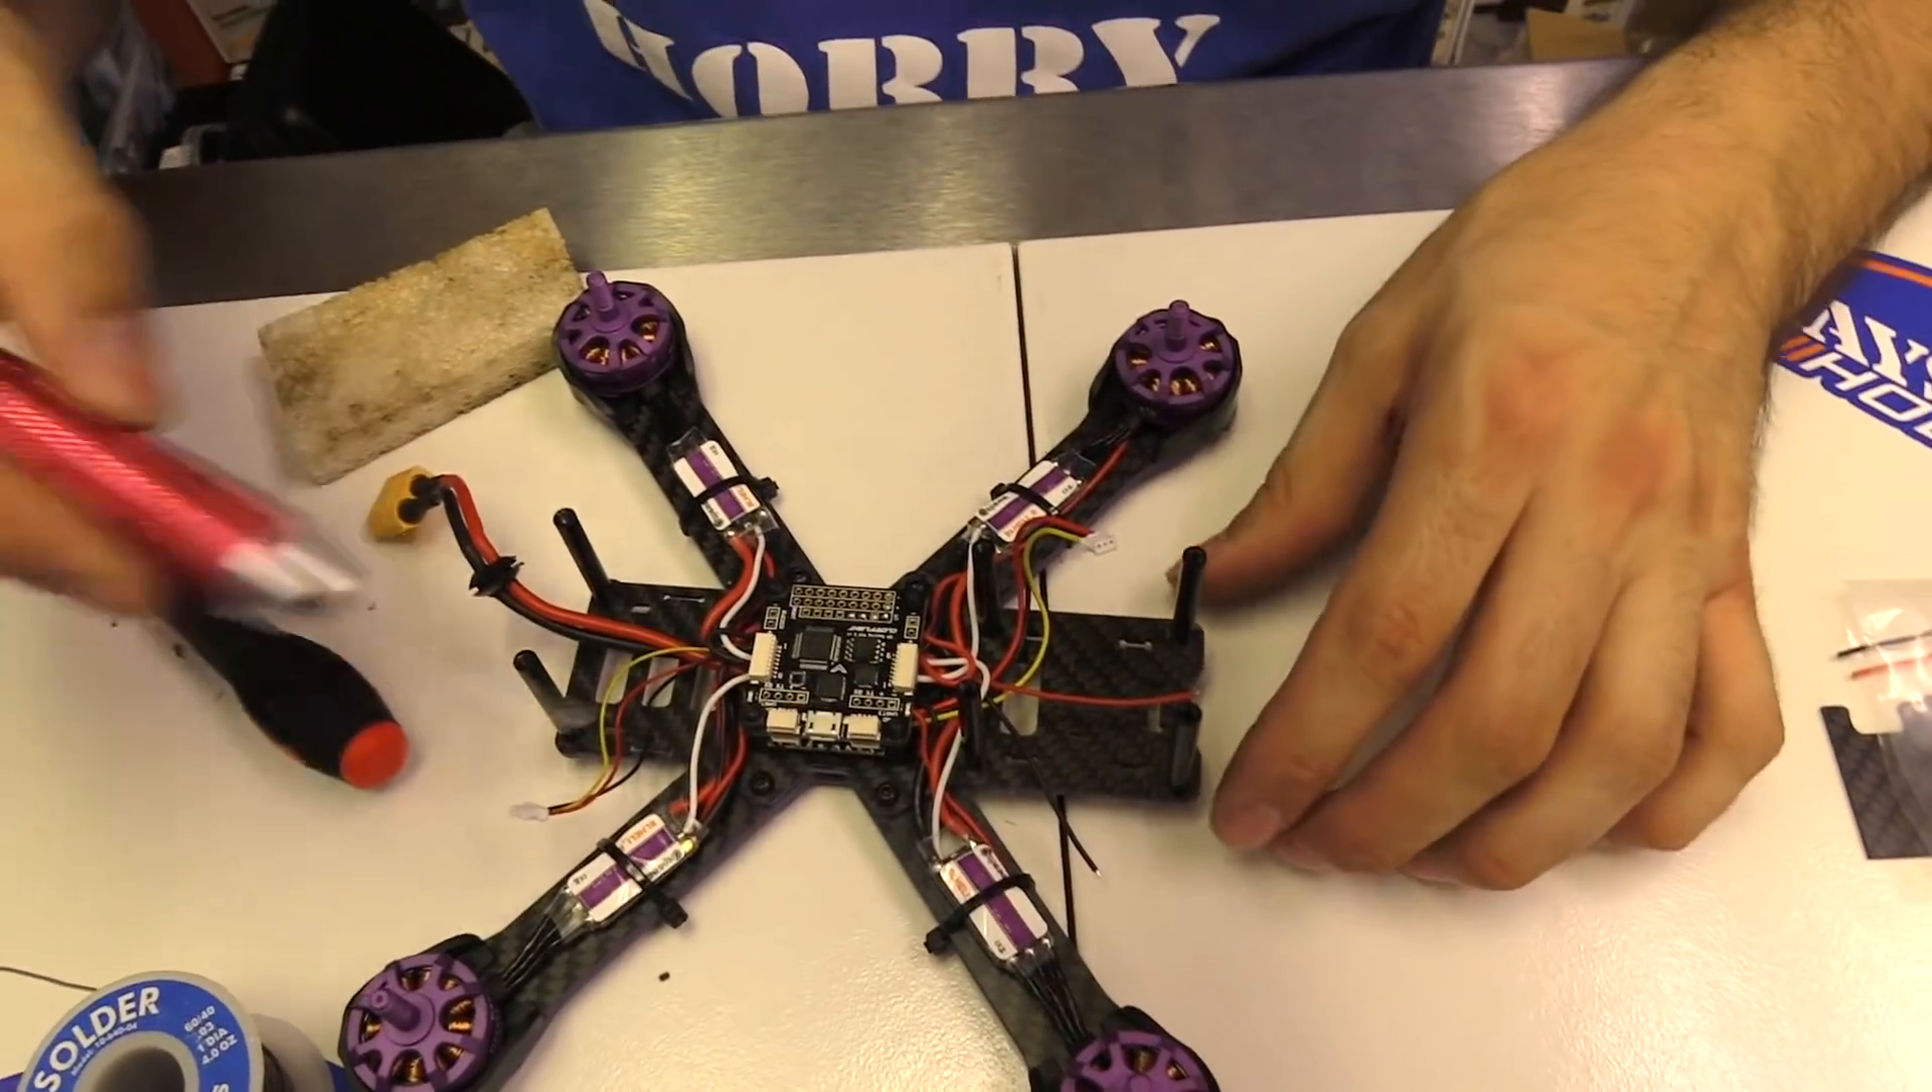So the board is down All the wires are back where they were.